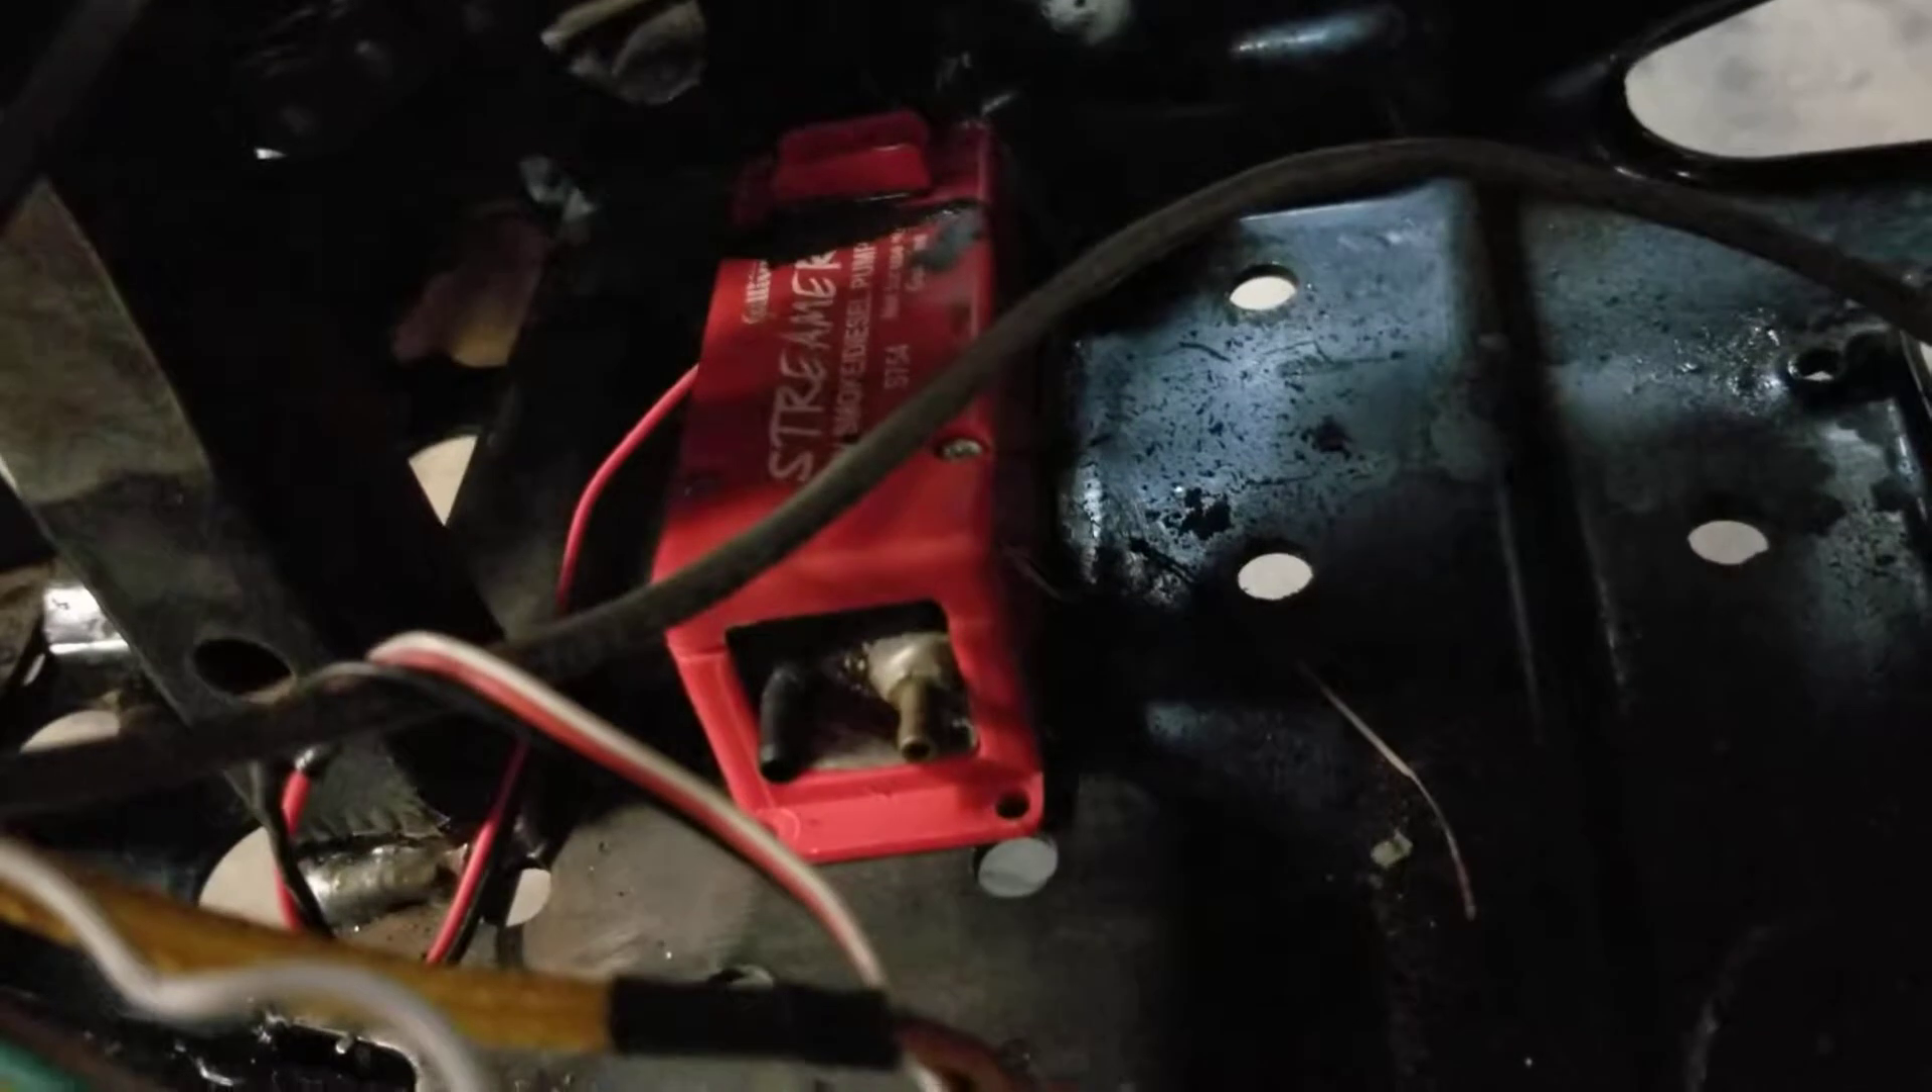I know I told you the smoke pump was hooked up but I mean it's not plumbed yet but we have power.